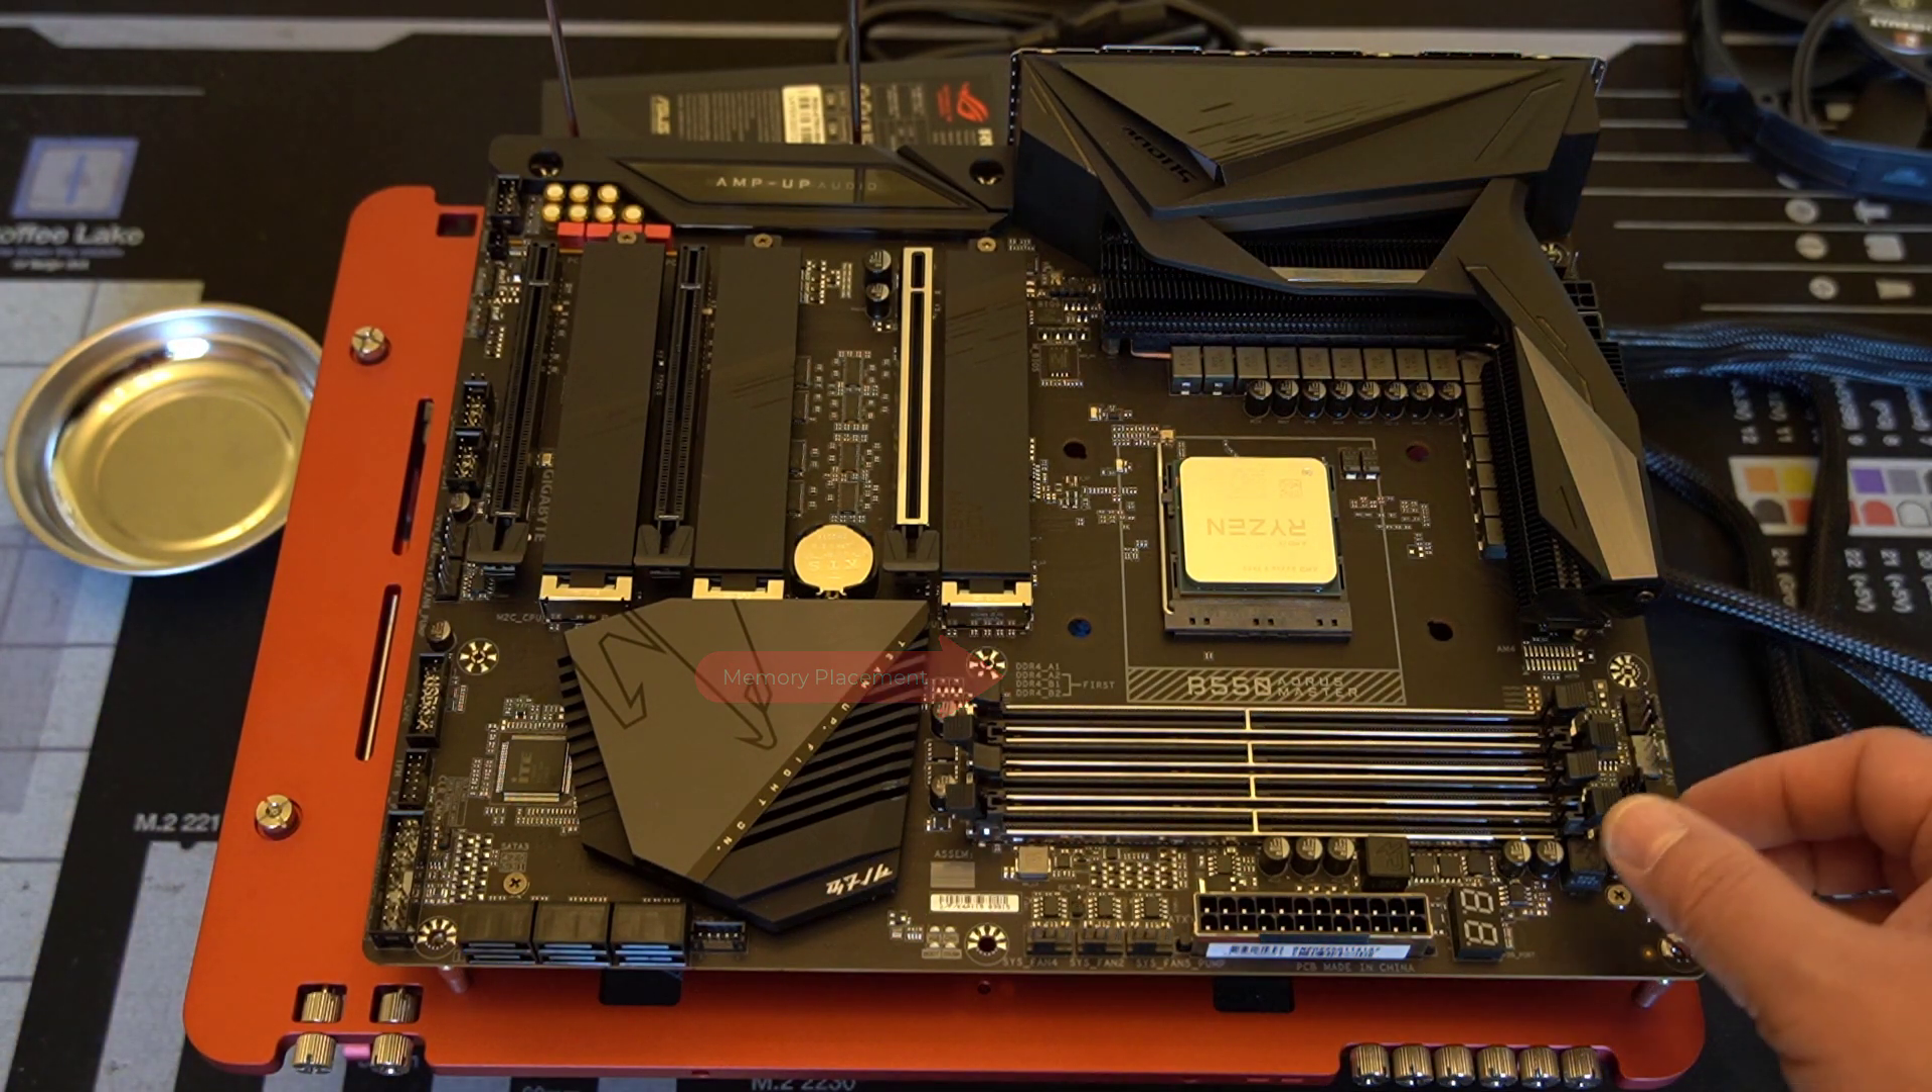And you can see I've already installed the processor.